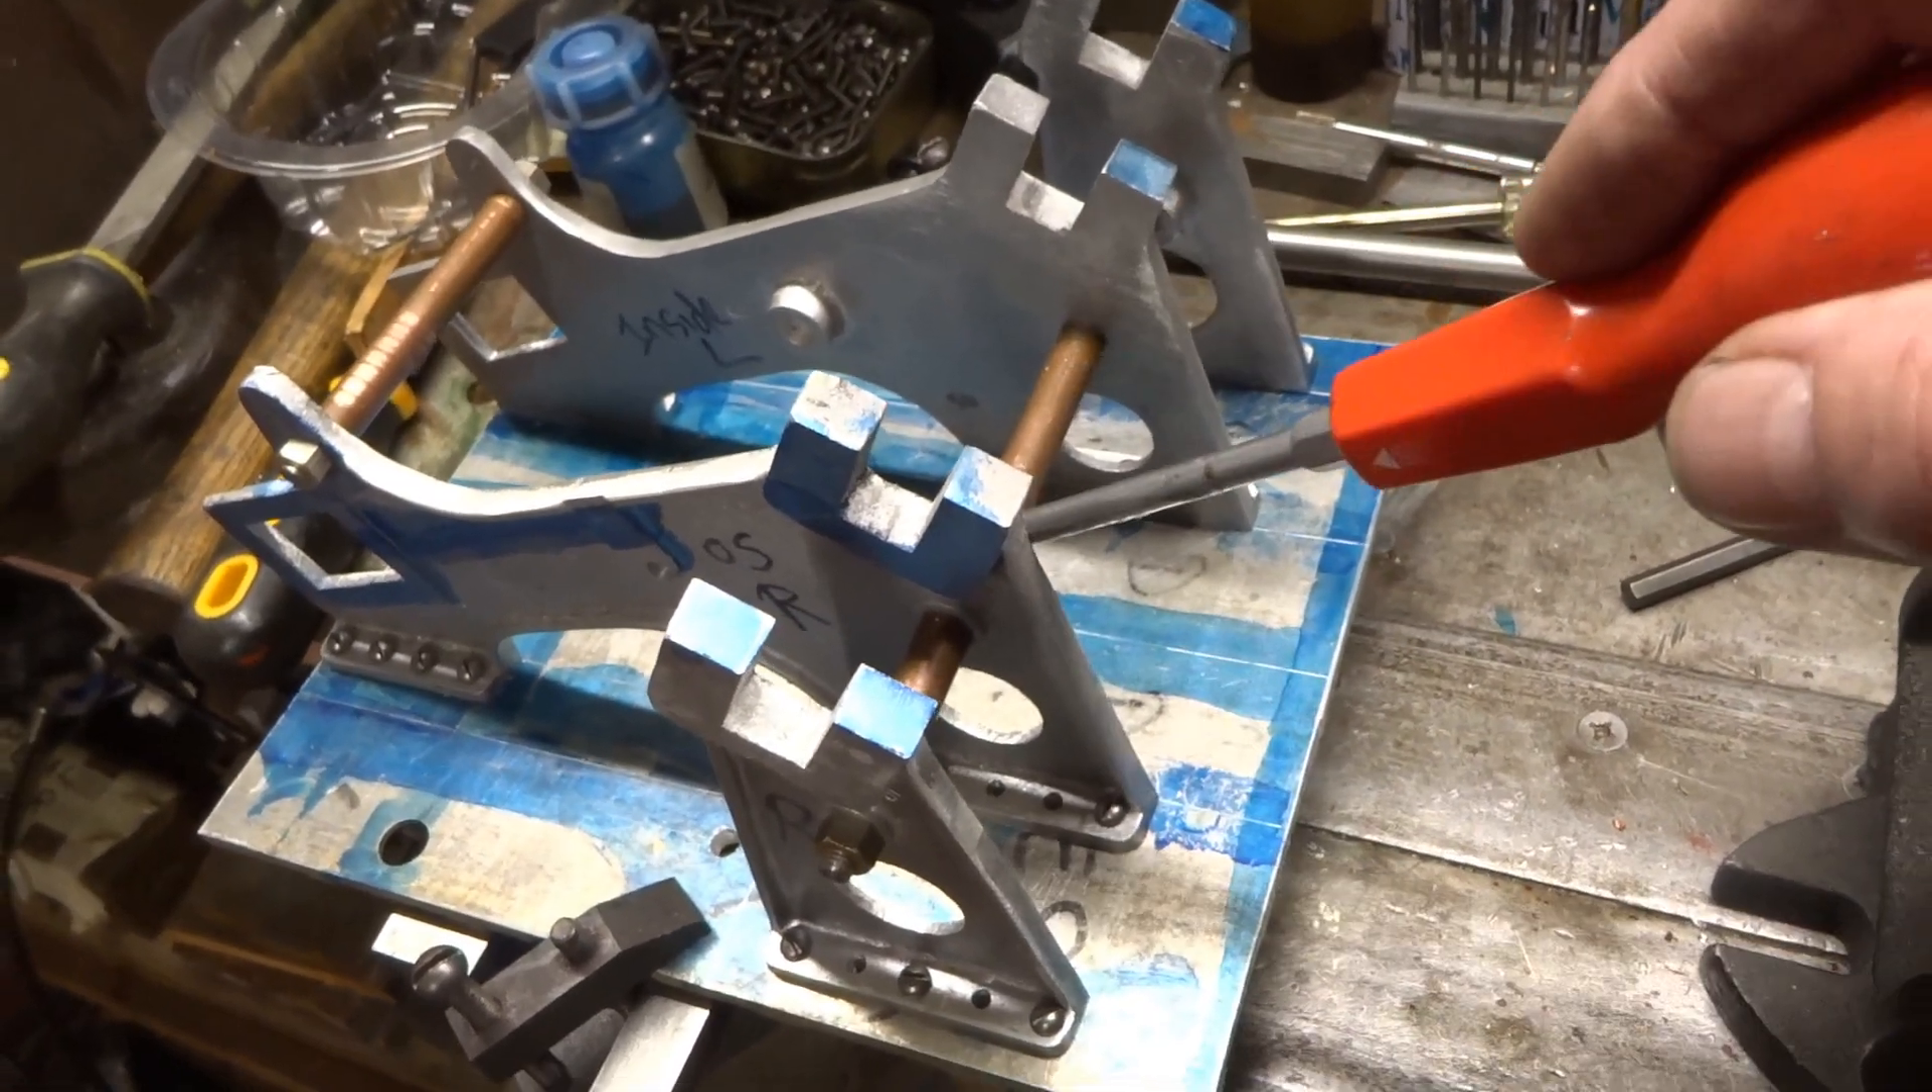I've put two stiffening rods side to side with spacer tubes over those quarter inch diameter rods.